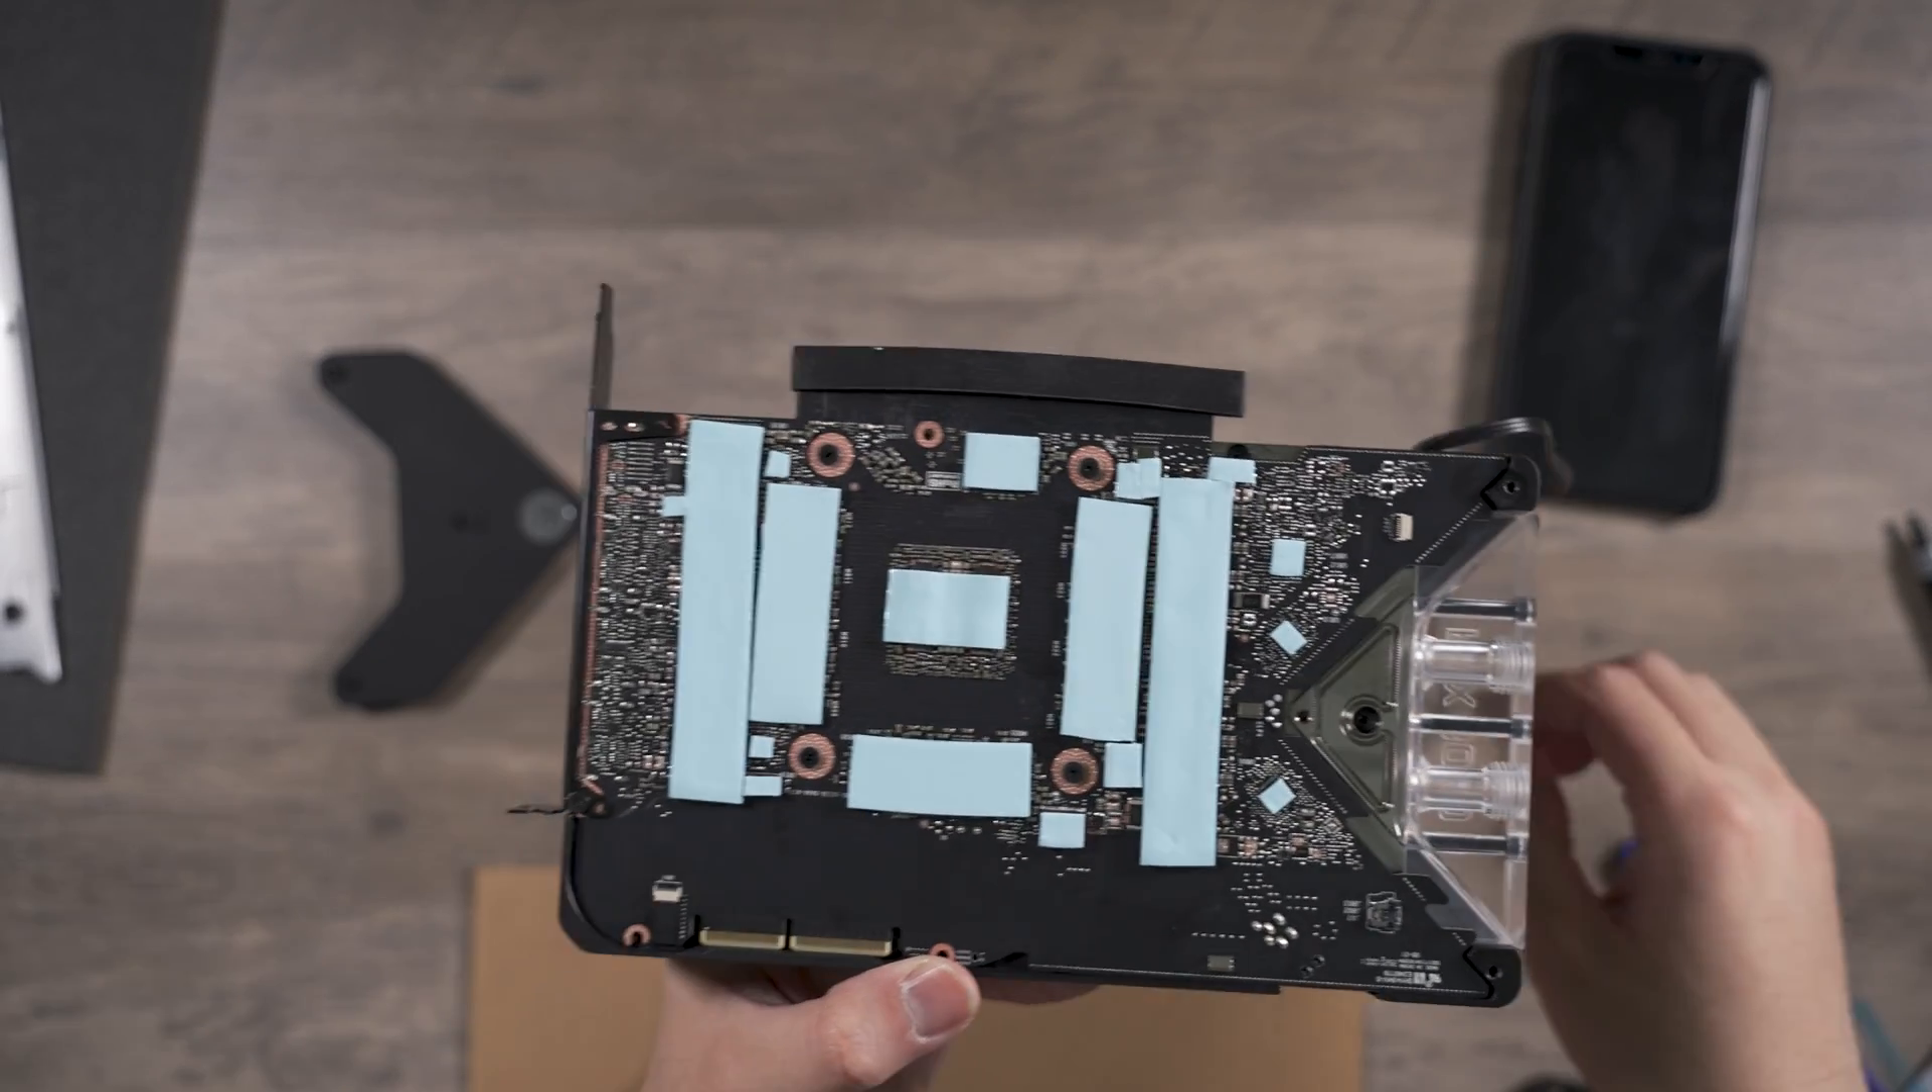So i got the pads on the back done.